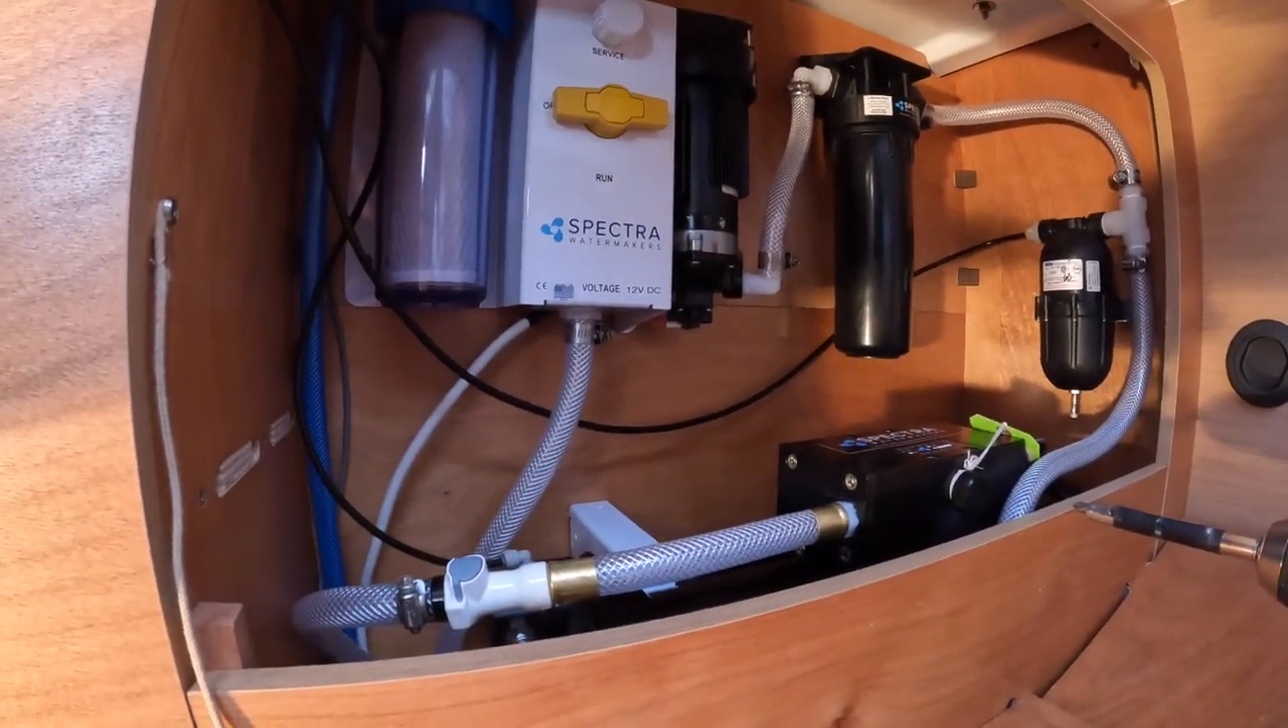Part one here we've got the major plumbing done with all of the major units installed in that cabinet there.